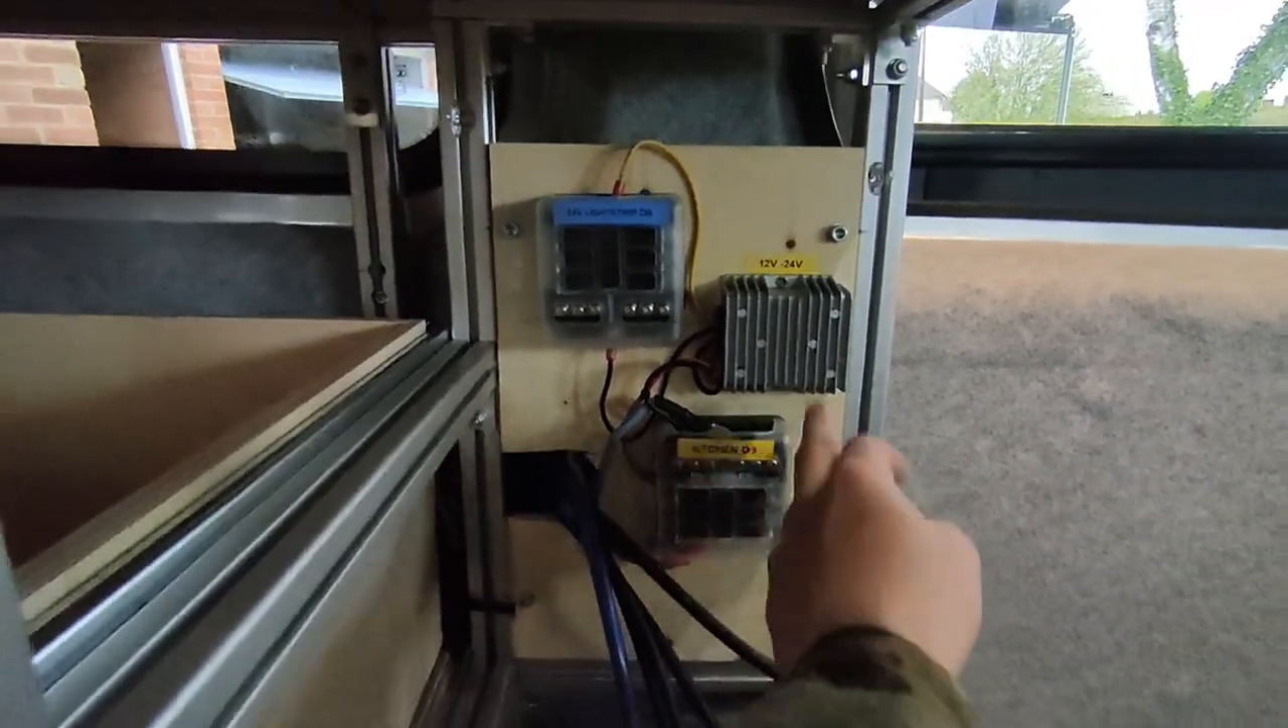So yesterday I didn't actually get the camera out to do much filming but I've put in all of the local distribution points so as well as mounting some plywood to the metal frame to actually fit them on.